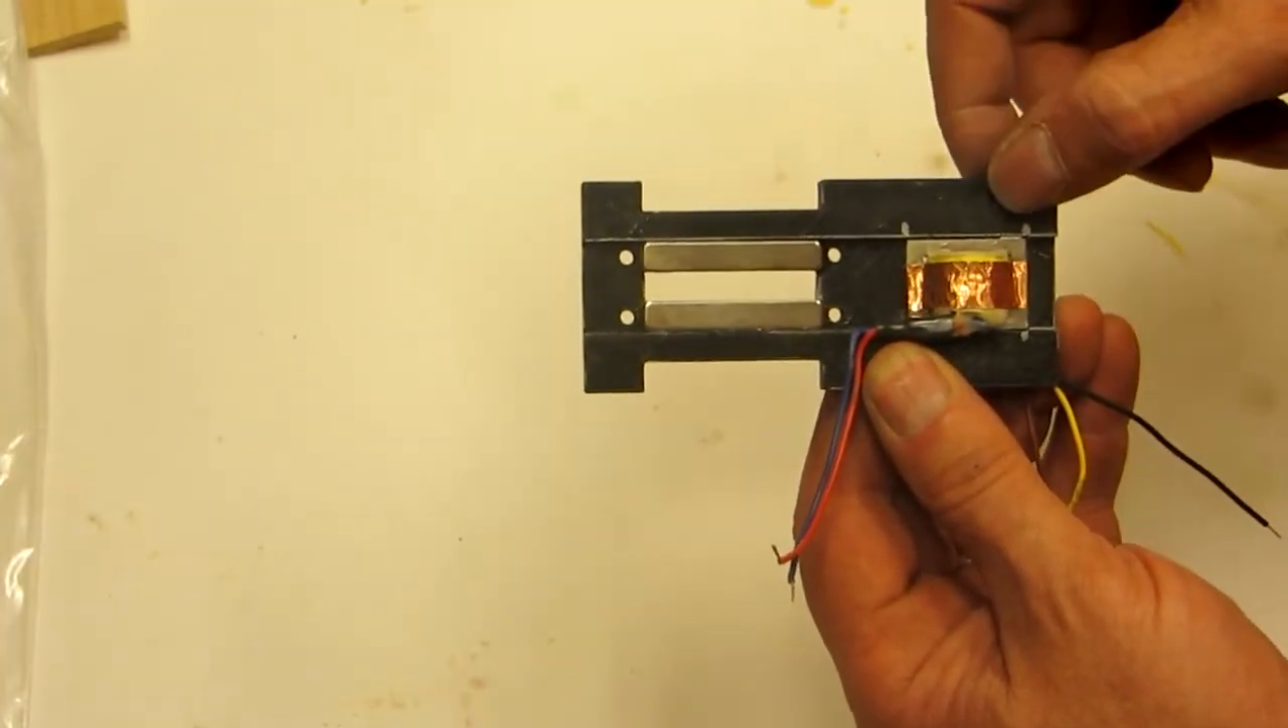We've got our magnets in place. We've got our transformer glued in.